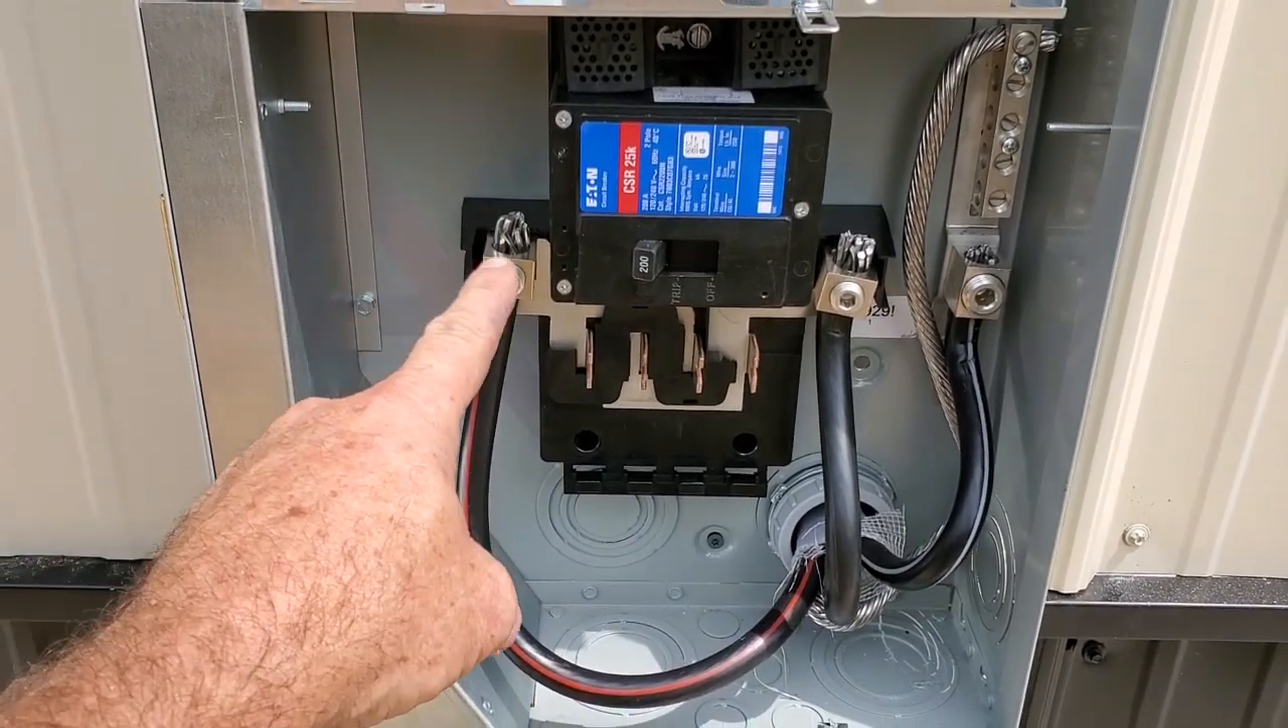We brought the wires, we got the wires pulled through. Got one over there, one there. We got the neutral and we got the ground.